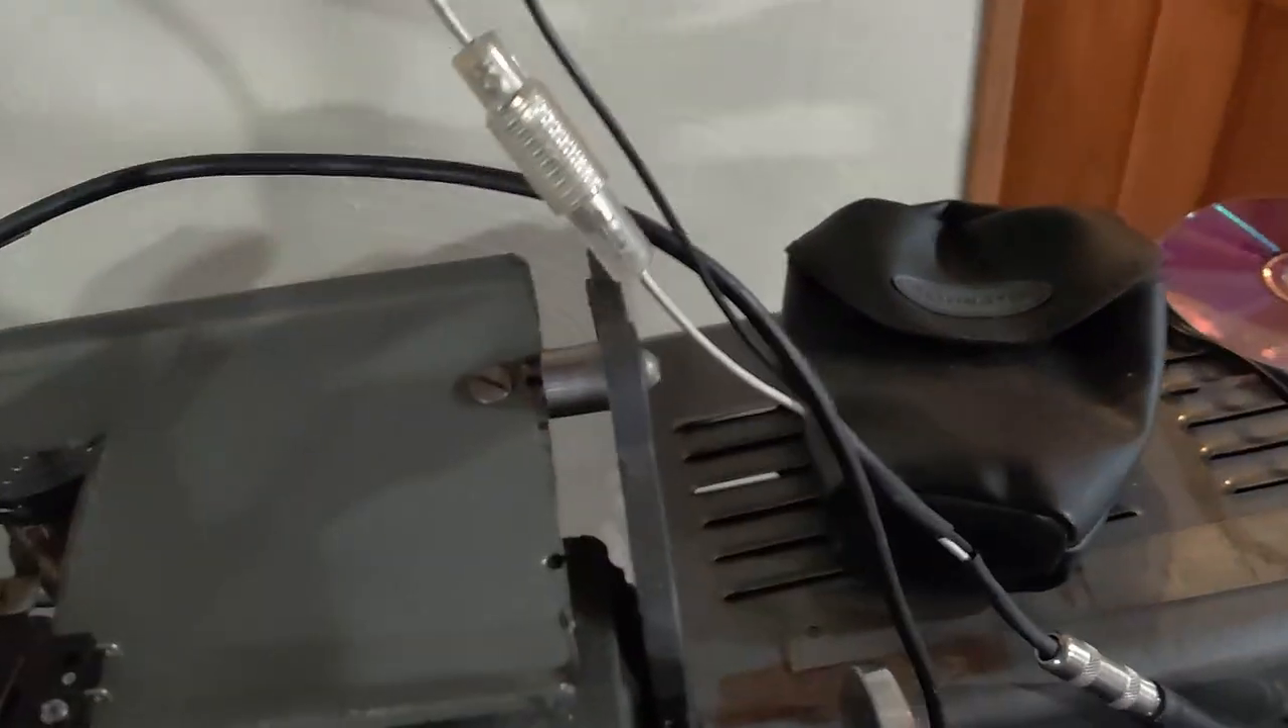I have already installed the inline fuse back here.